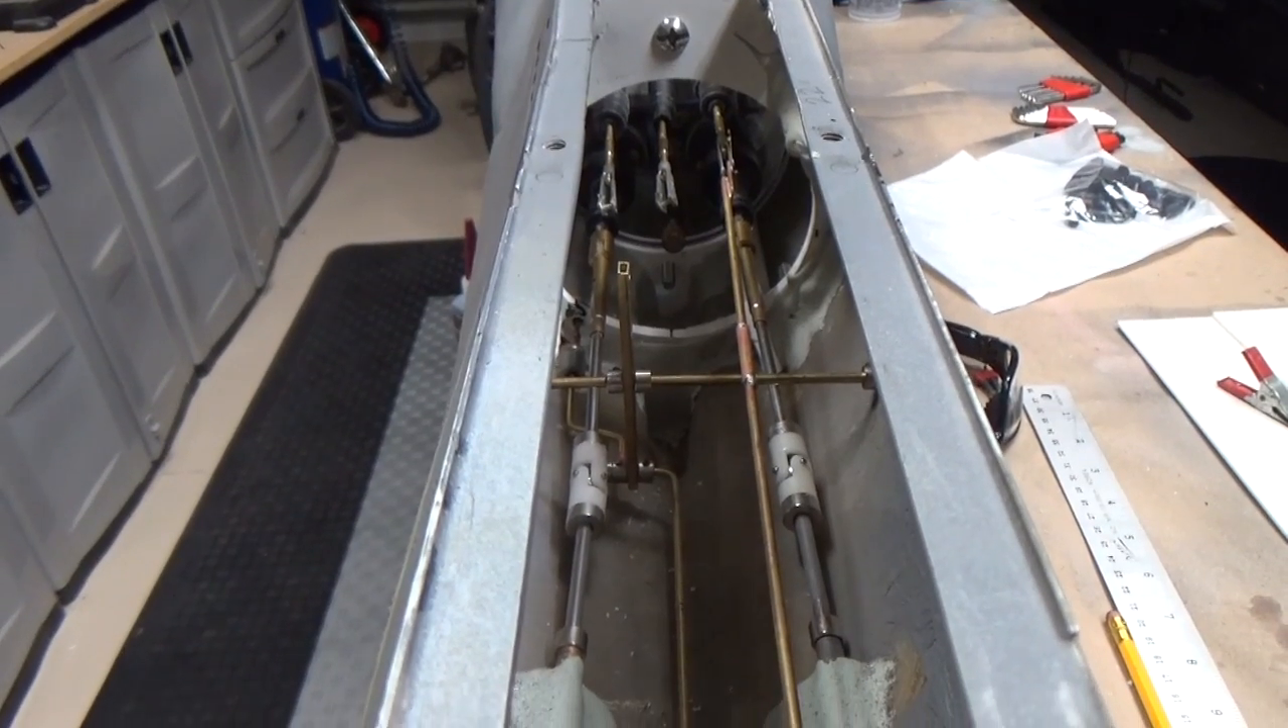You can see that the drive shafts are both in place. Got some universal joints in there.